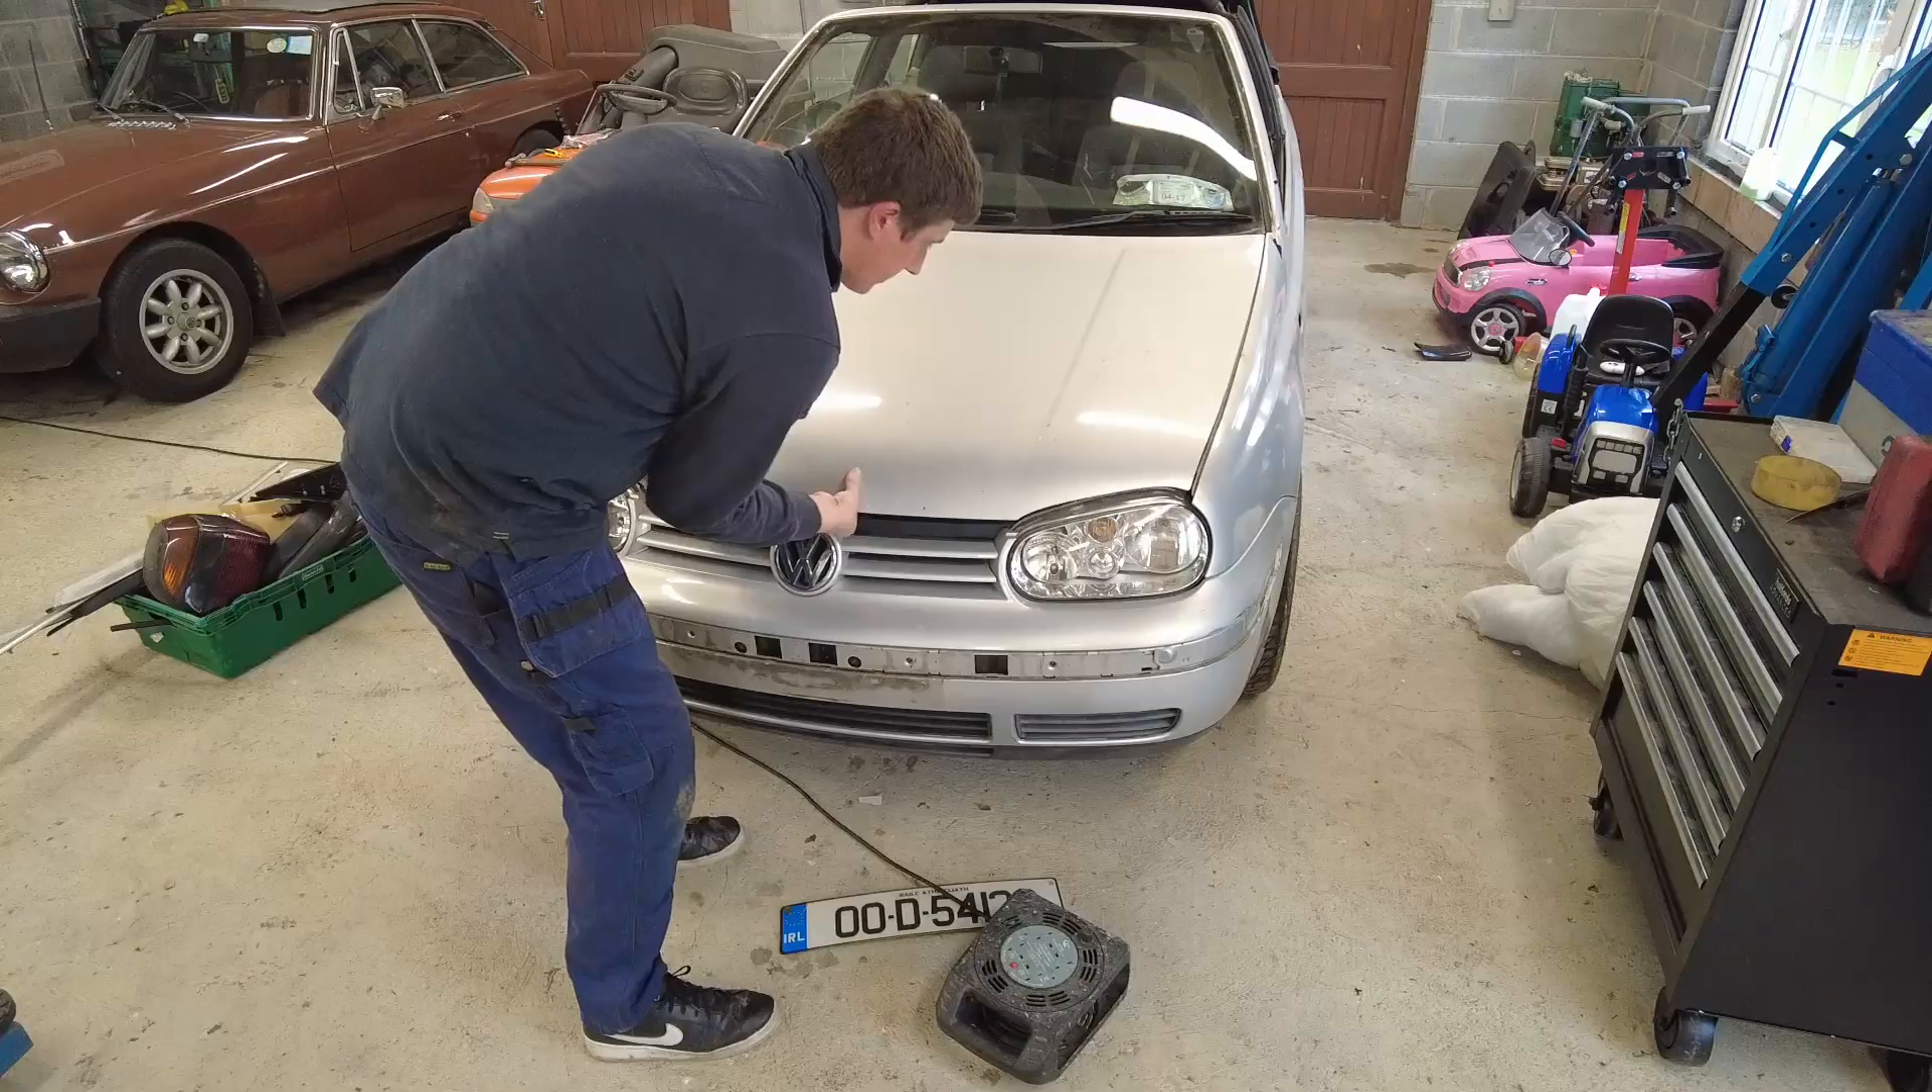Okay, so the last bit of prep work we need to do before masking everything up and rubbing down the paintwork is to get that front bumper off.